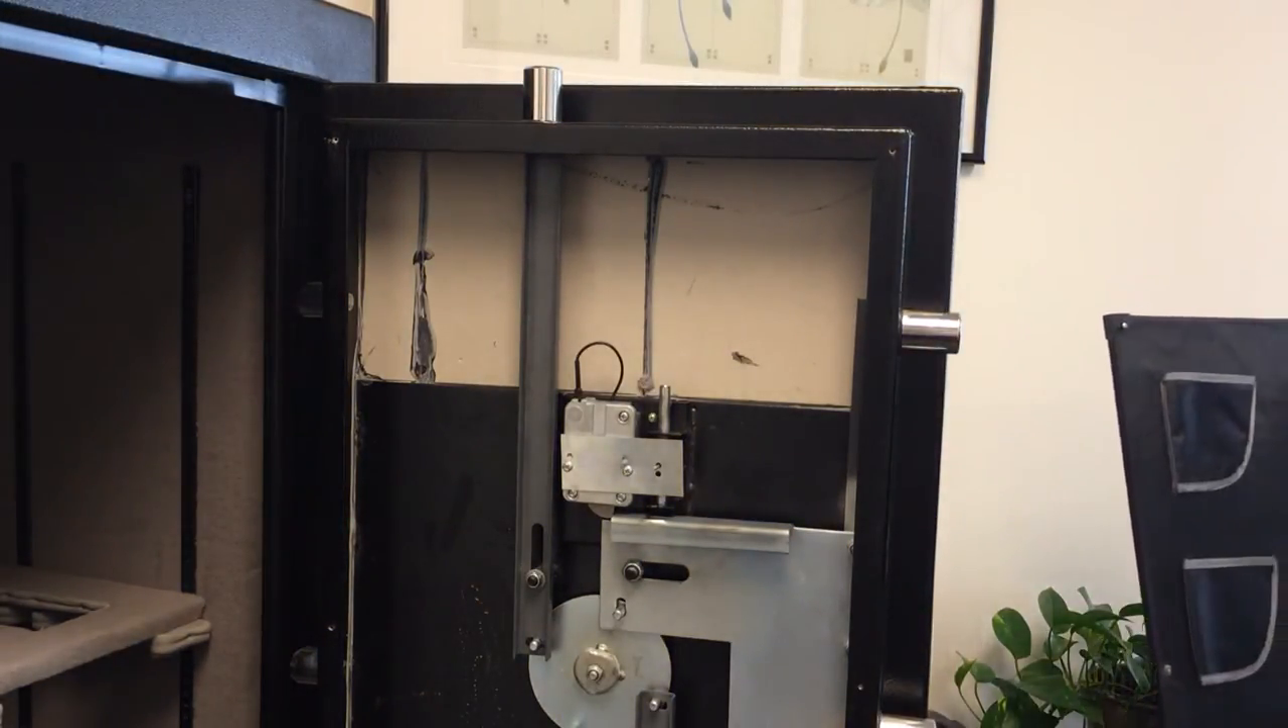All right, with the back panel removed, we can now see the bolt work as well as the existing safe lock that's installed.